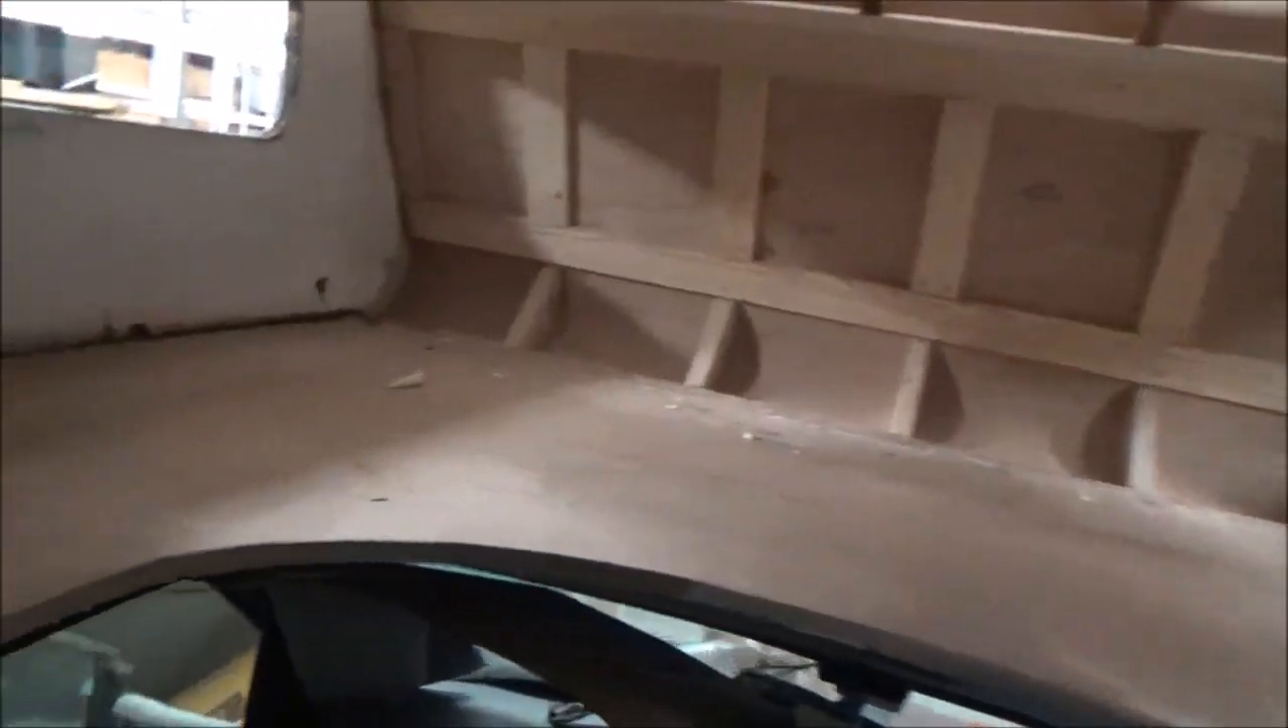This is all our new framing. The new deck. We've got to just clean it up and put the trim back on there.